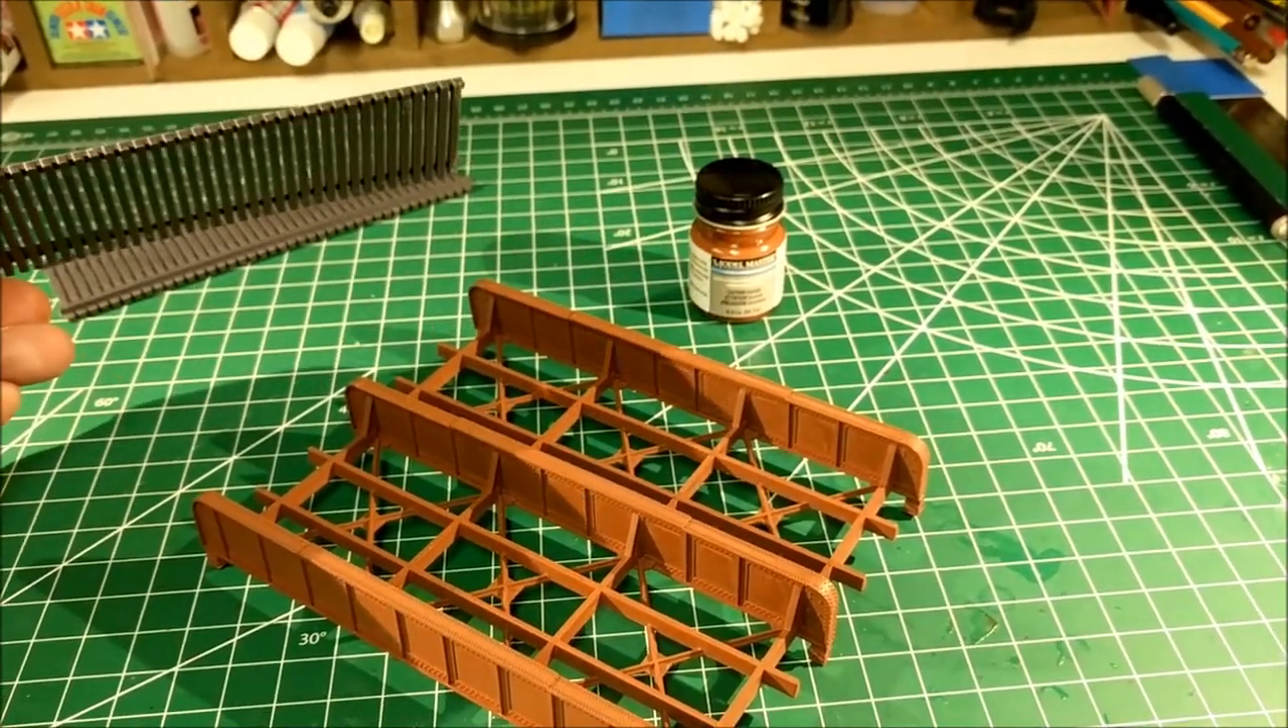The bridge has been painted a undercoat of Model Master's flat rust, but we have not attached the railroad tie sections.